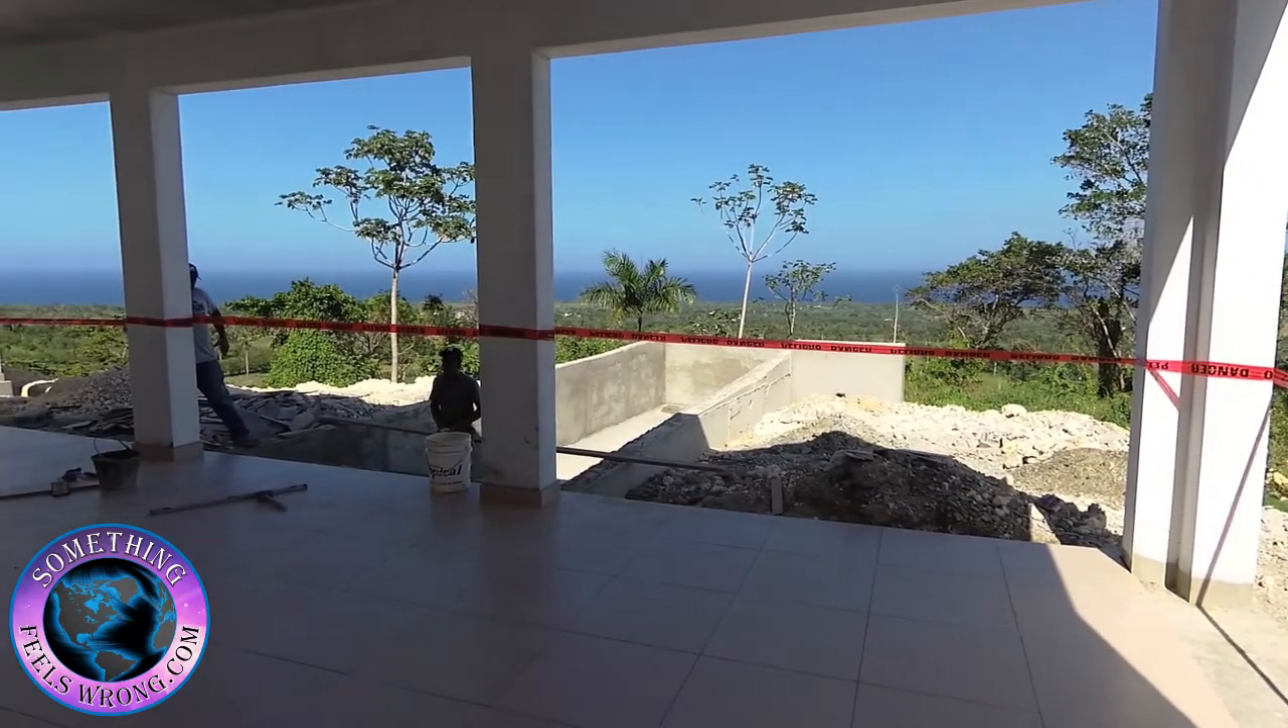Um these good folks uh they've just finished laying down tile.